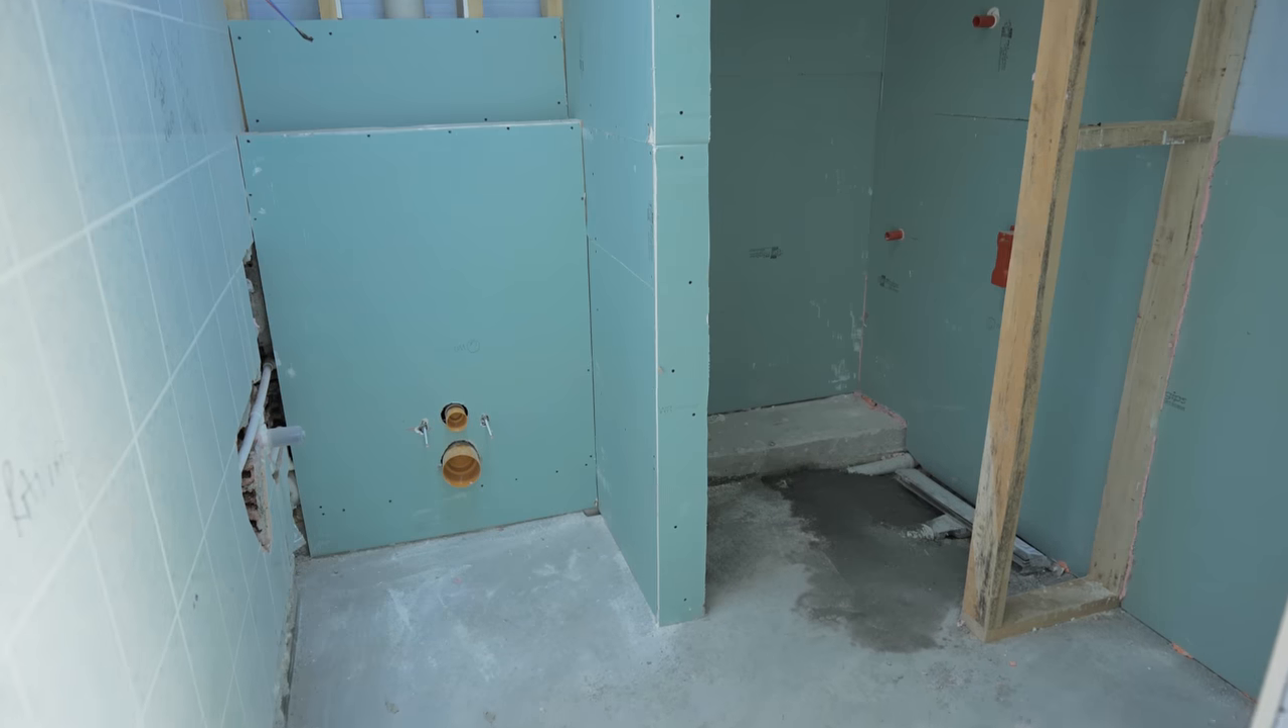So I got the lads to do the insulation of the outside walls and put all the plasterboard on.